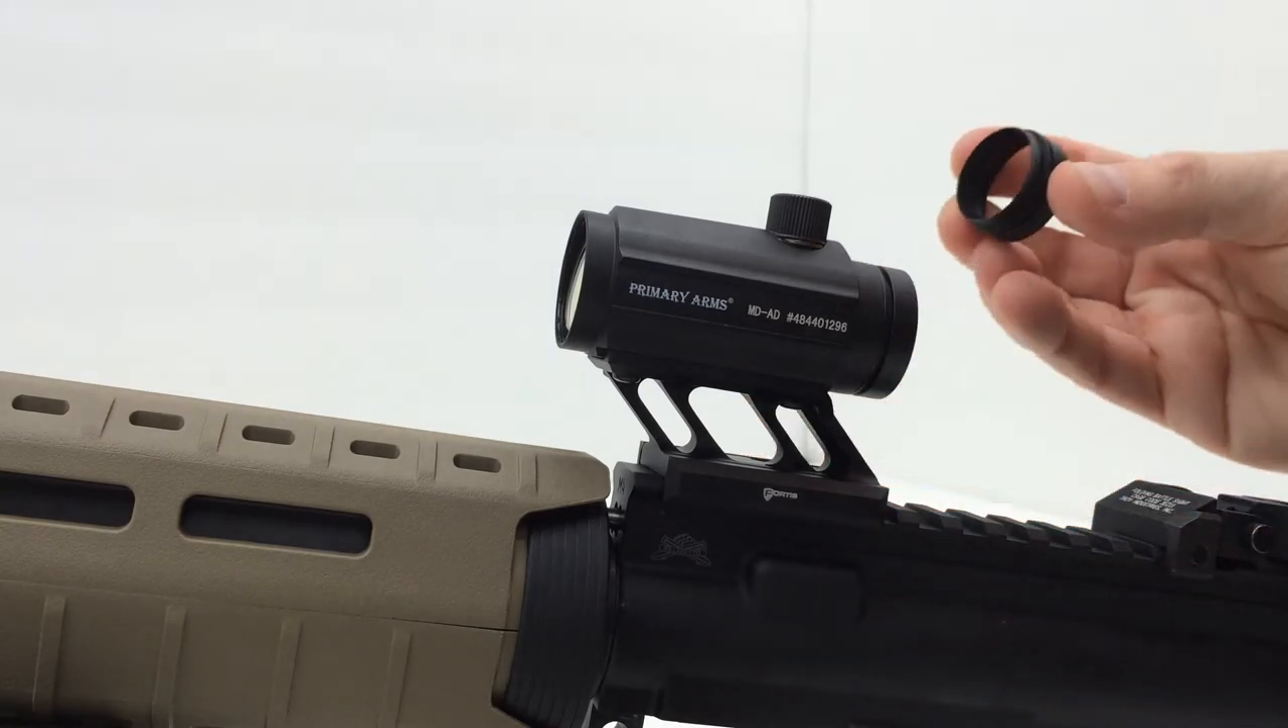So I got the front extension off fairly easy.